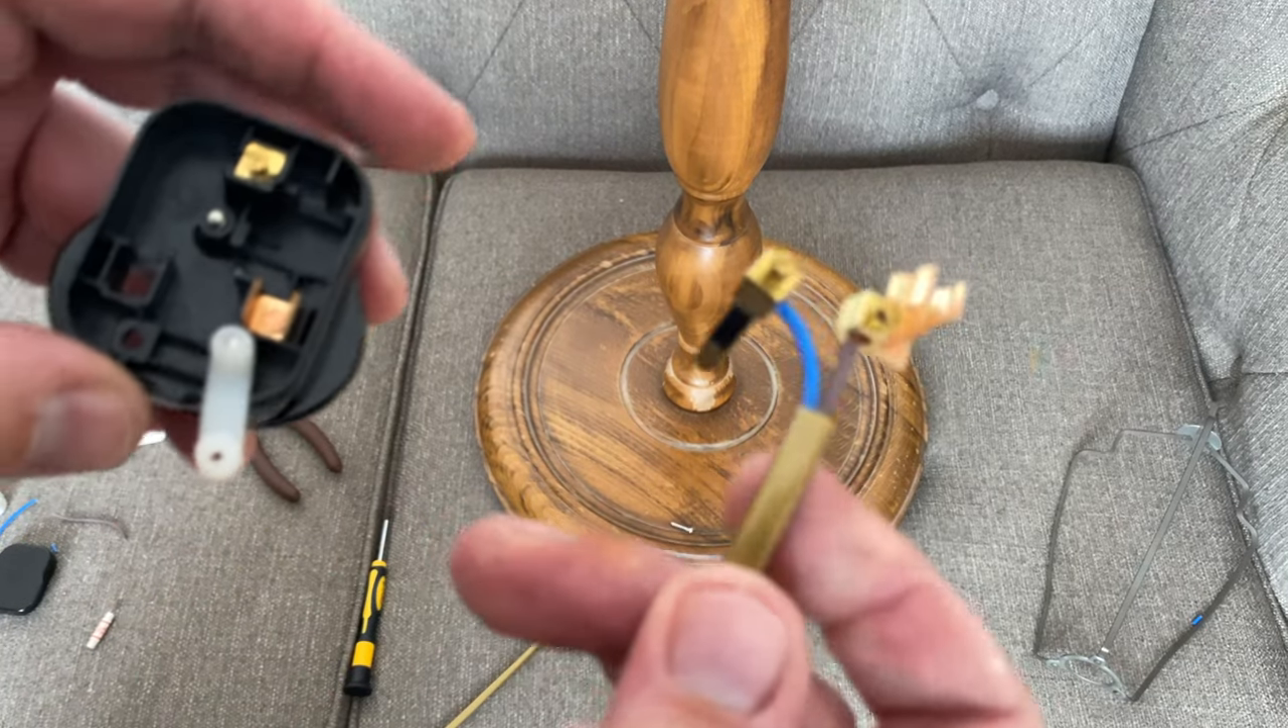Okay, so I've trimmed the ends and attached the two terminals there.